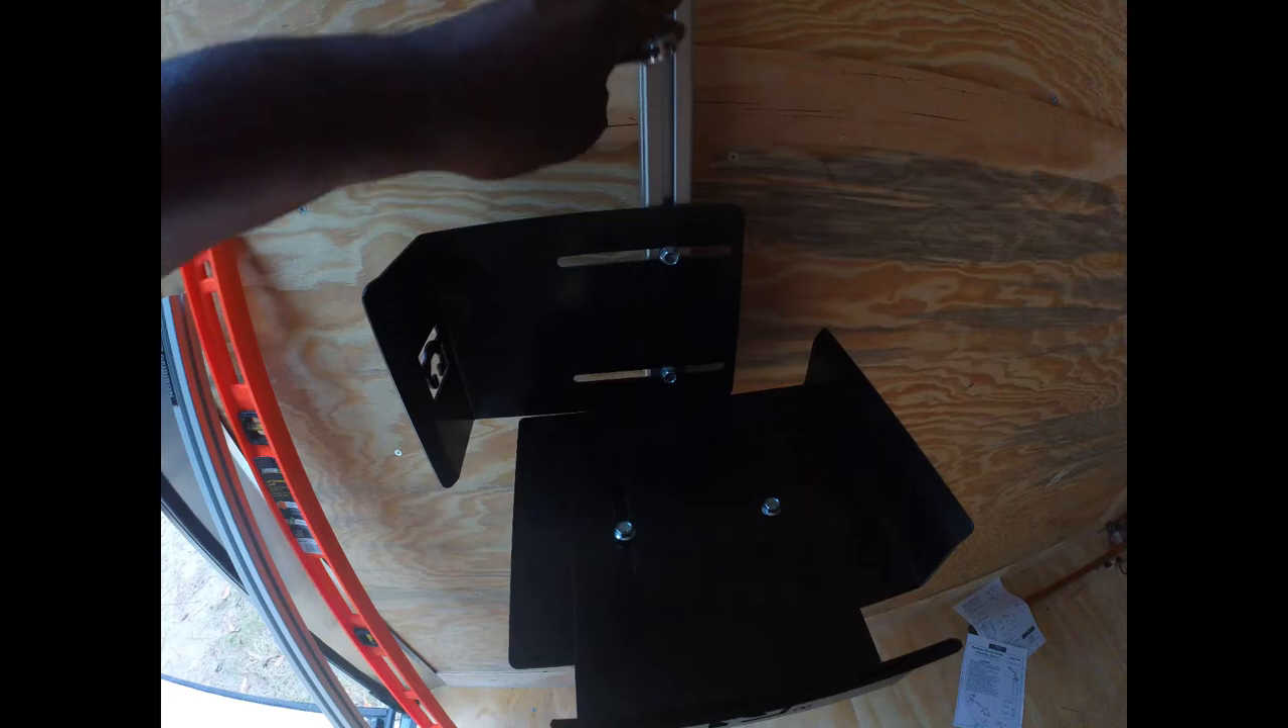I got my base screwed together.